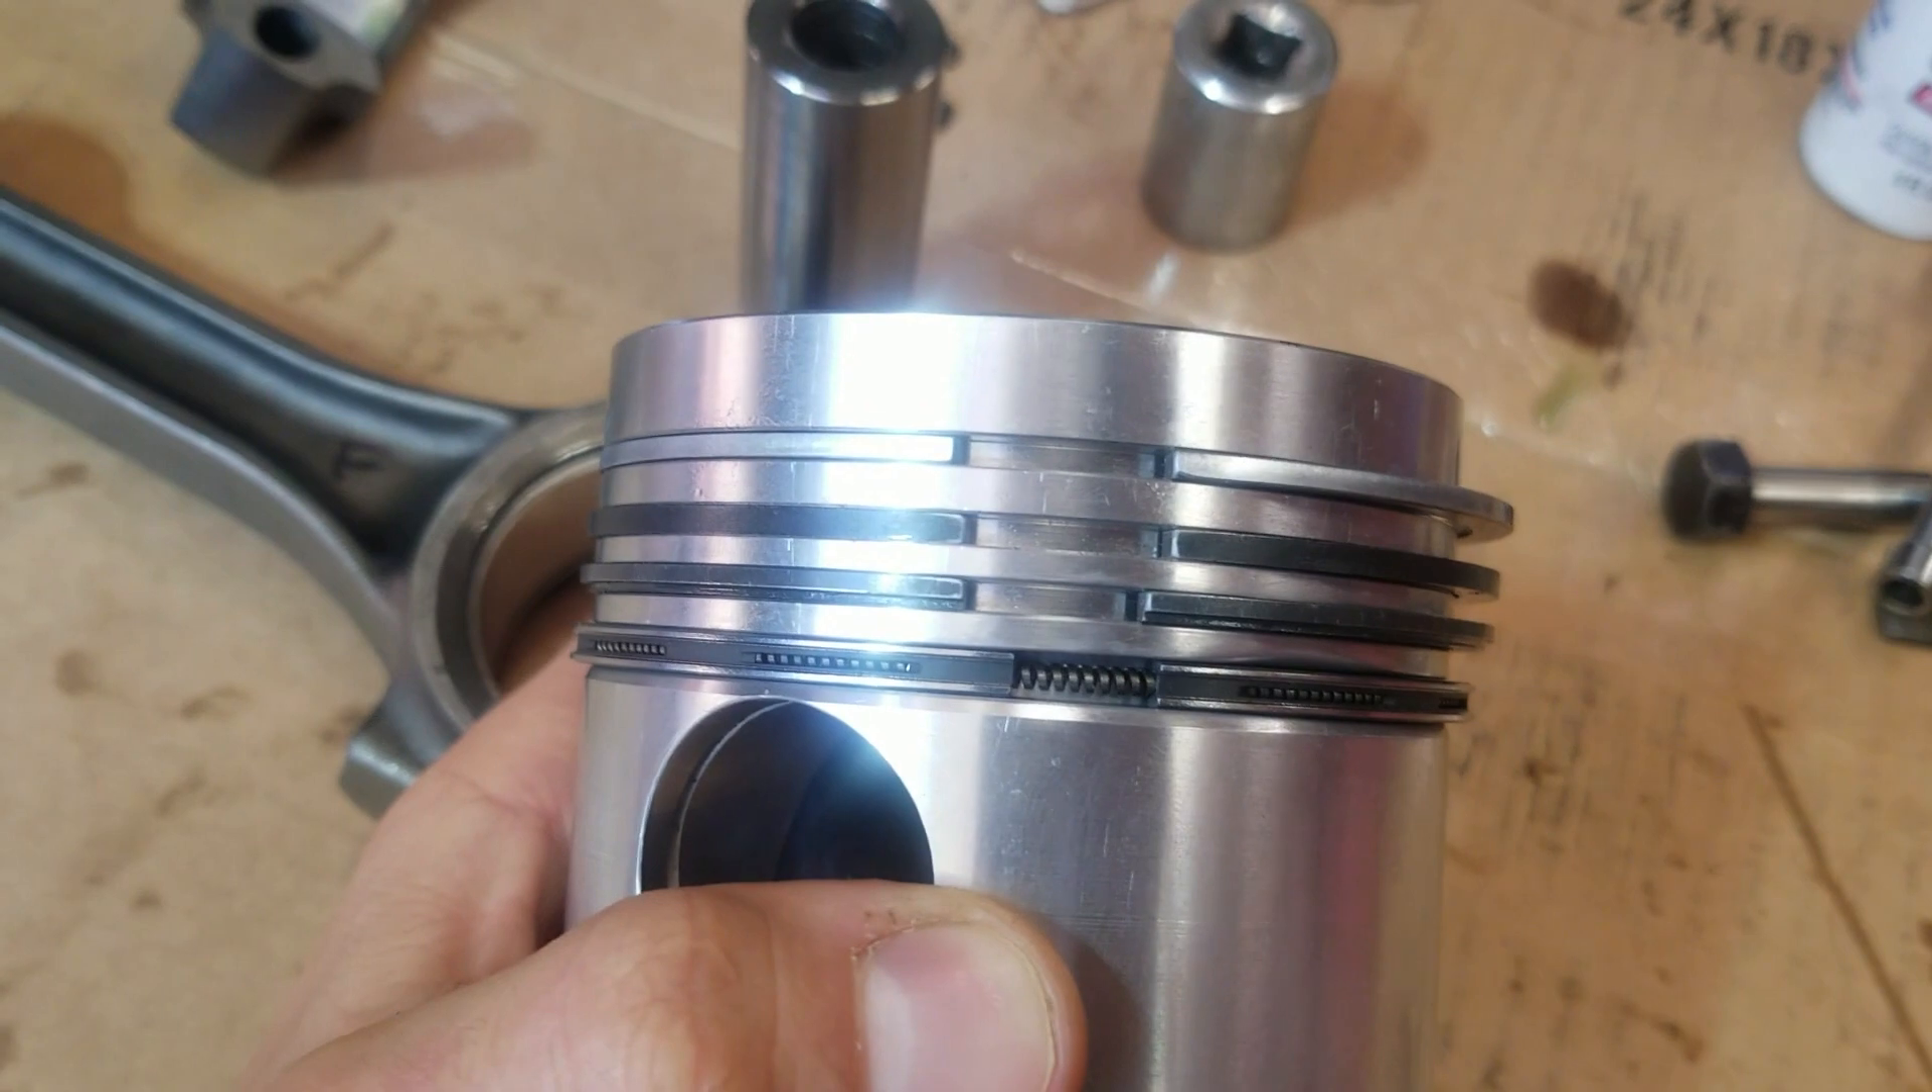Alright so you can see all the piston ring end gaps here are all lined up and that's bad.